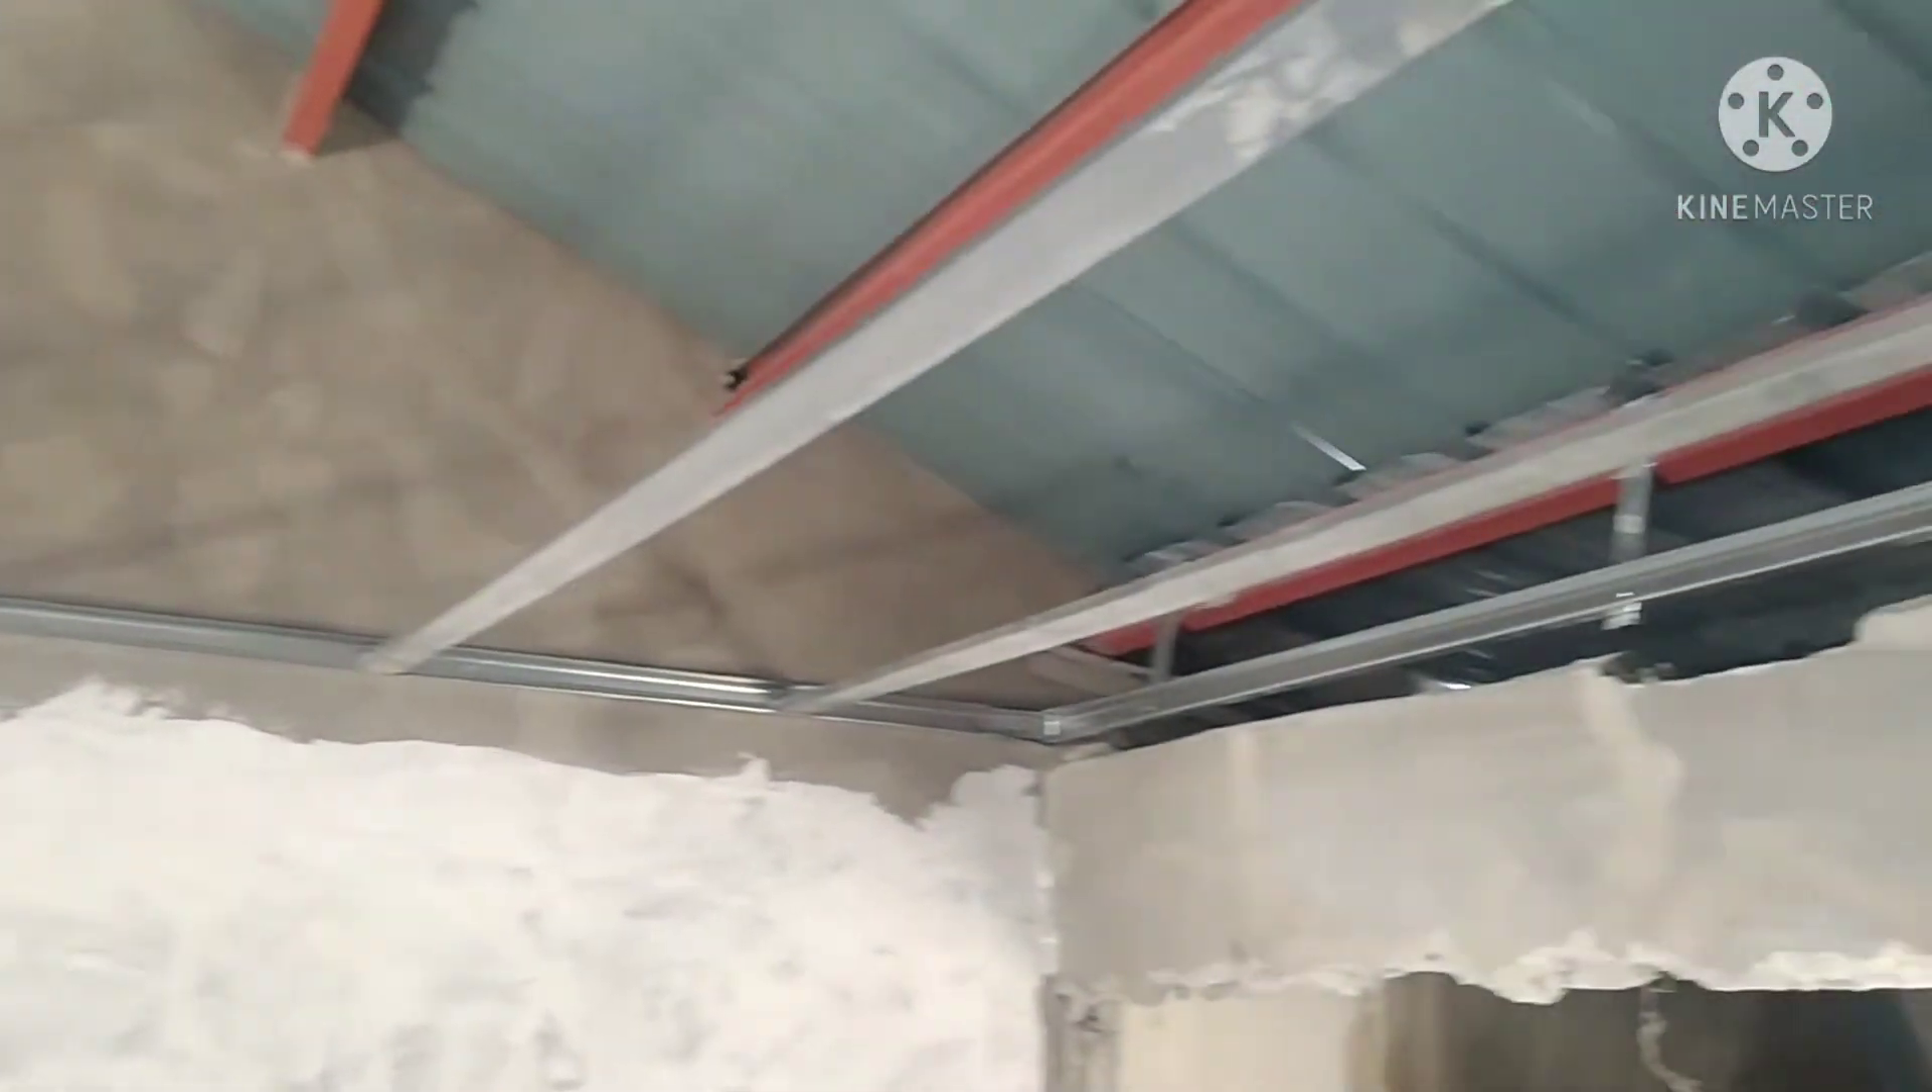At, eto na set up na nila na maayos yung metal studs dito sa taas.